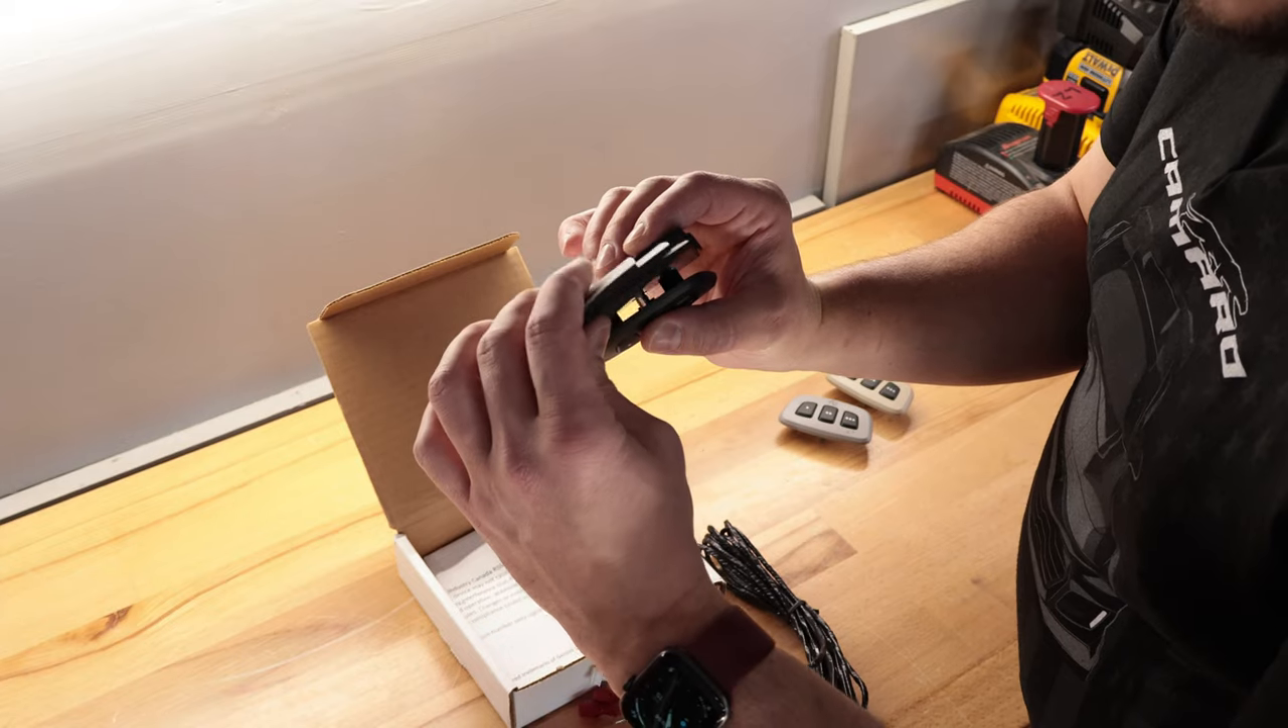When this face plate grabs a hold of the control unit on the back side you can see that there's a bit of a gap.